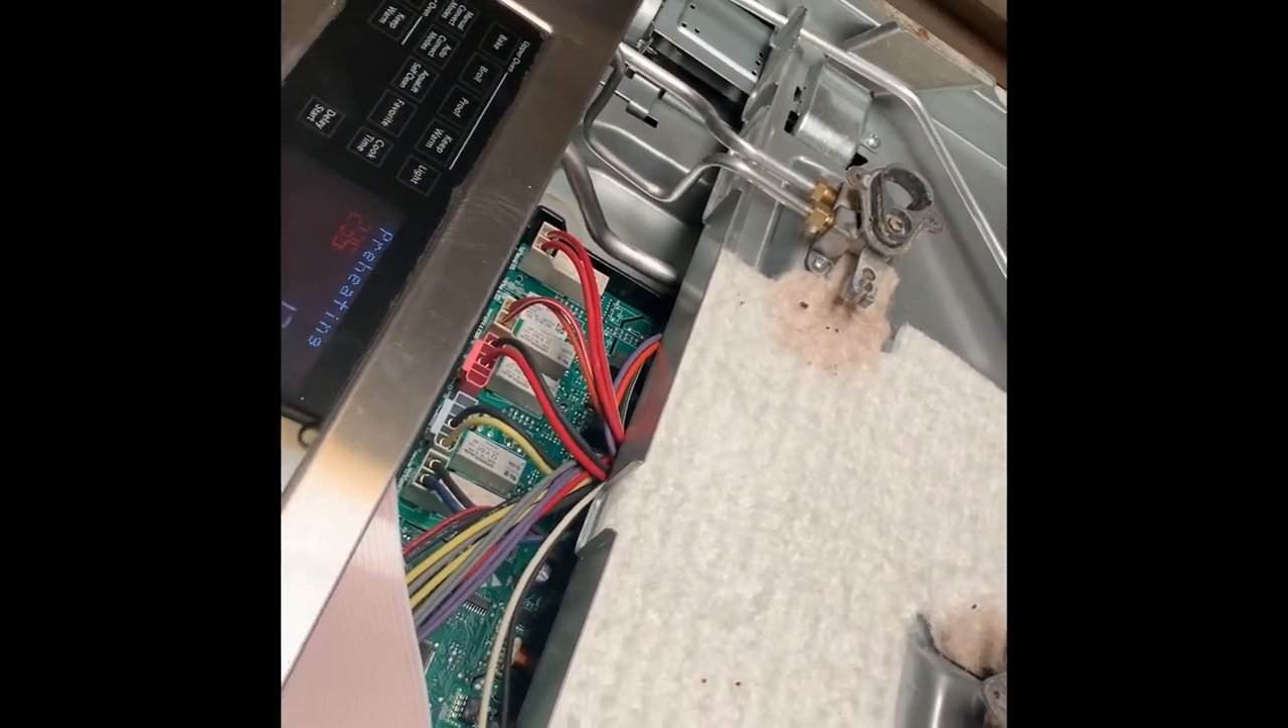But I do have the wires plugged up.